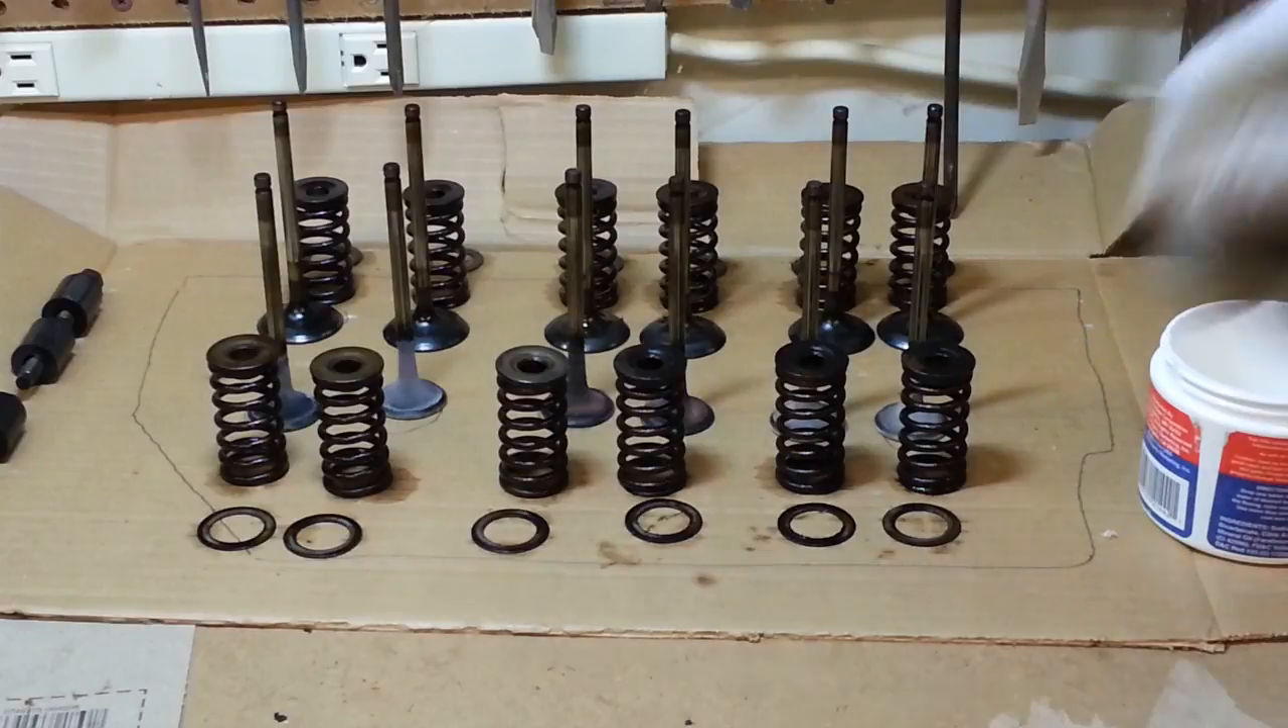Here are all the valves that I took out of the head.